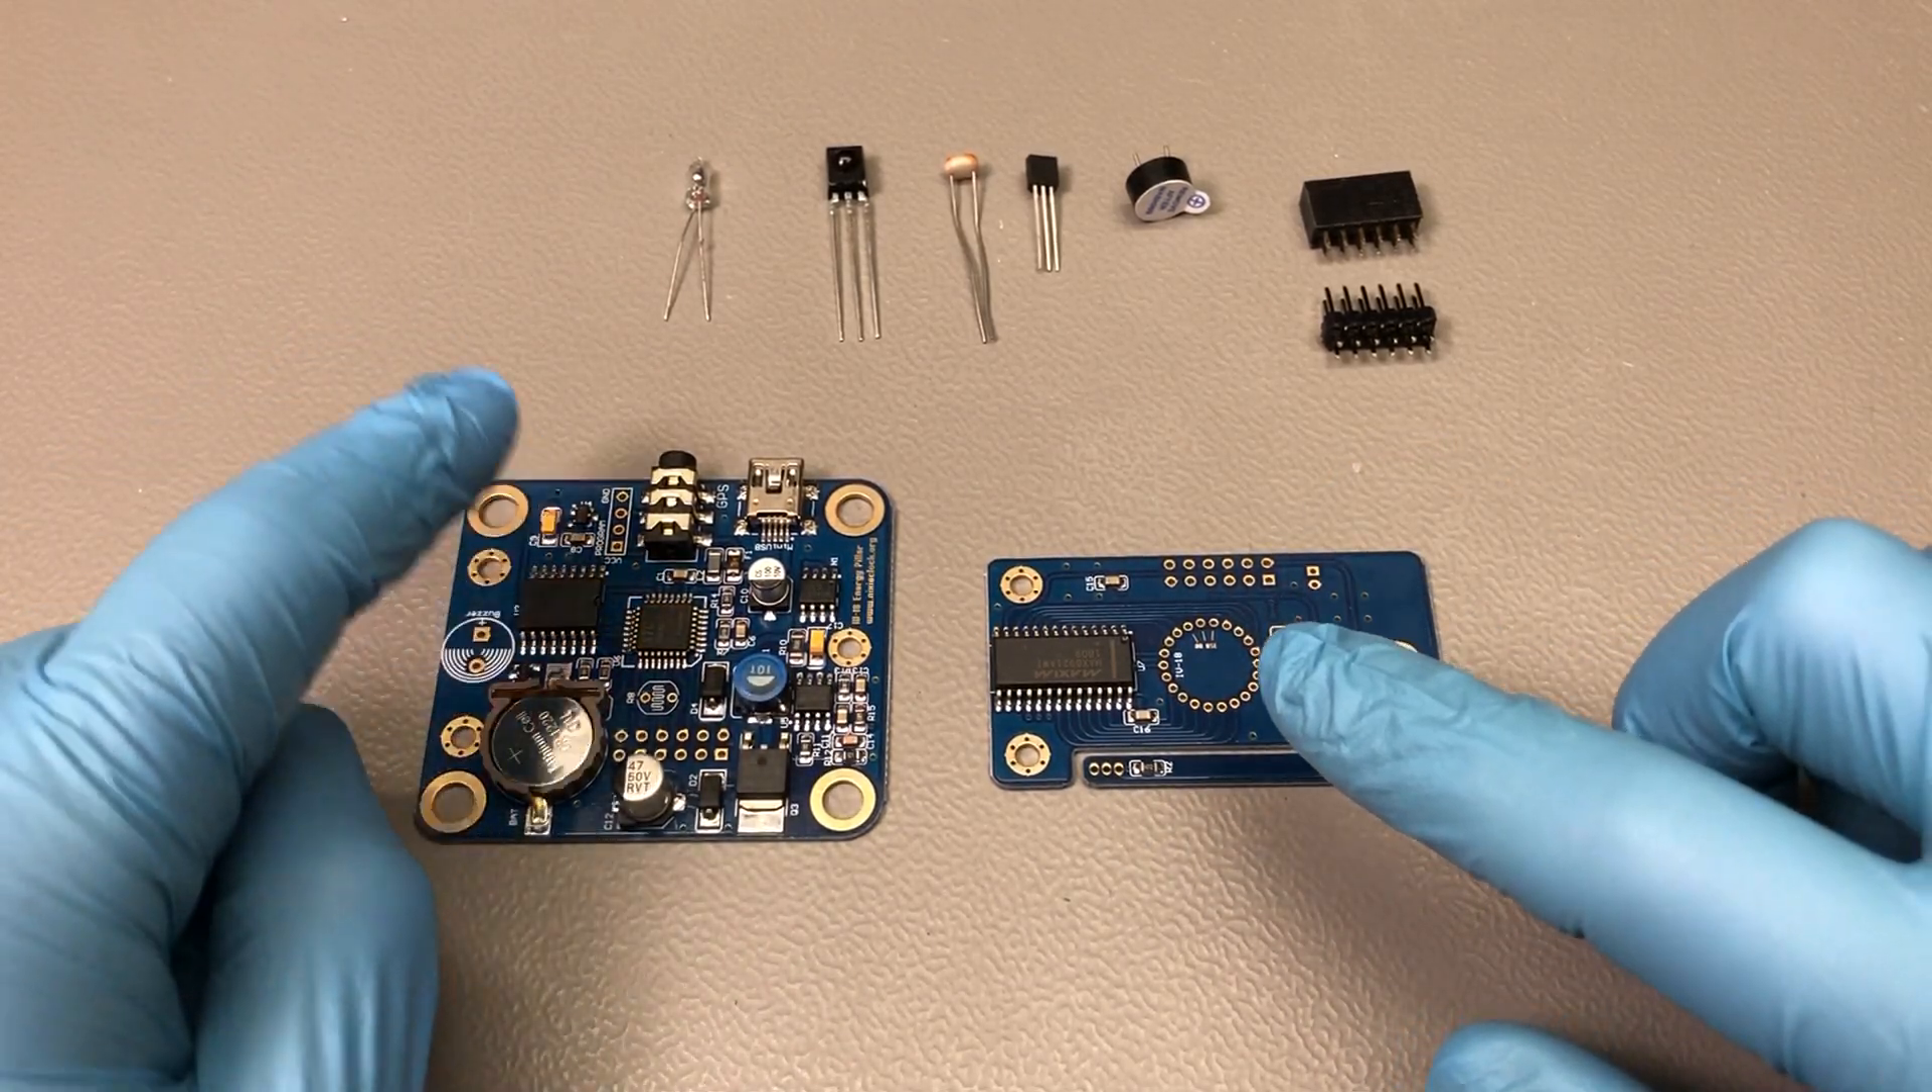All of the surface mount components have already been assembled for this kit and all we have to do is assemble these through hole components.